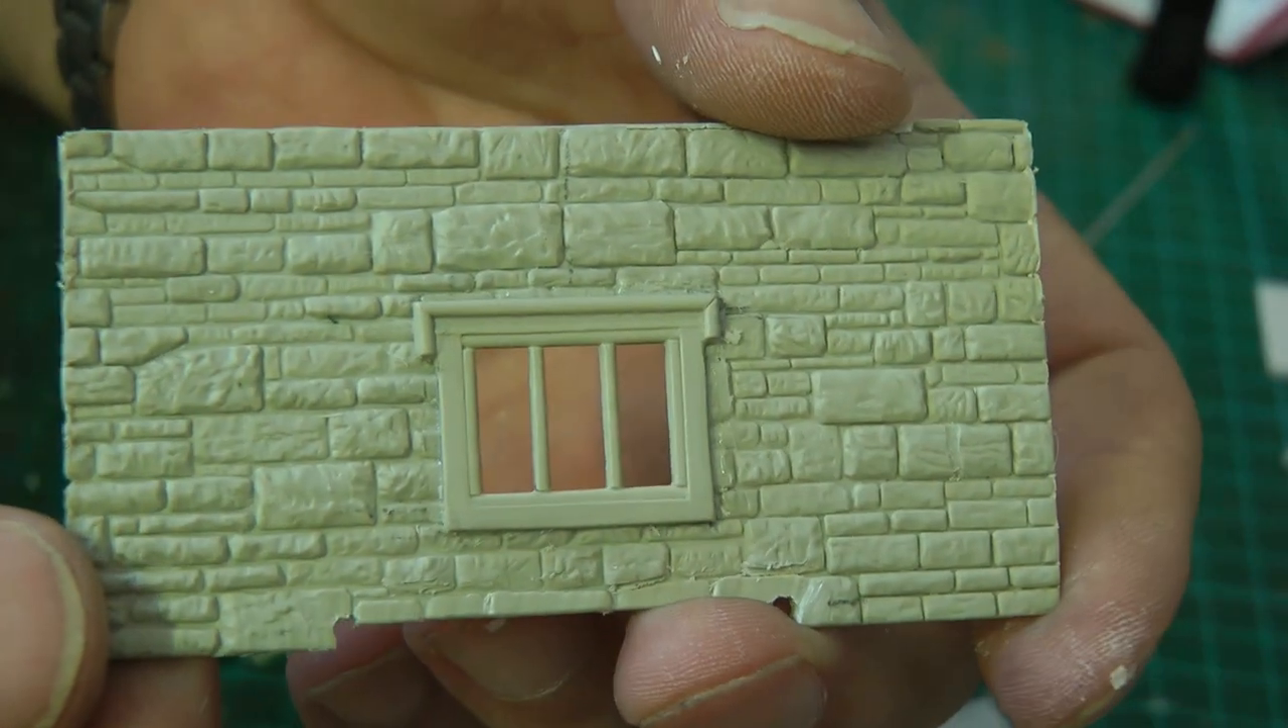And hopefully it won't look like the window has been just stuck on. Right, so I've glued the window frame on.